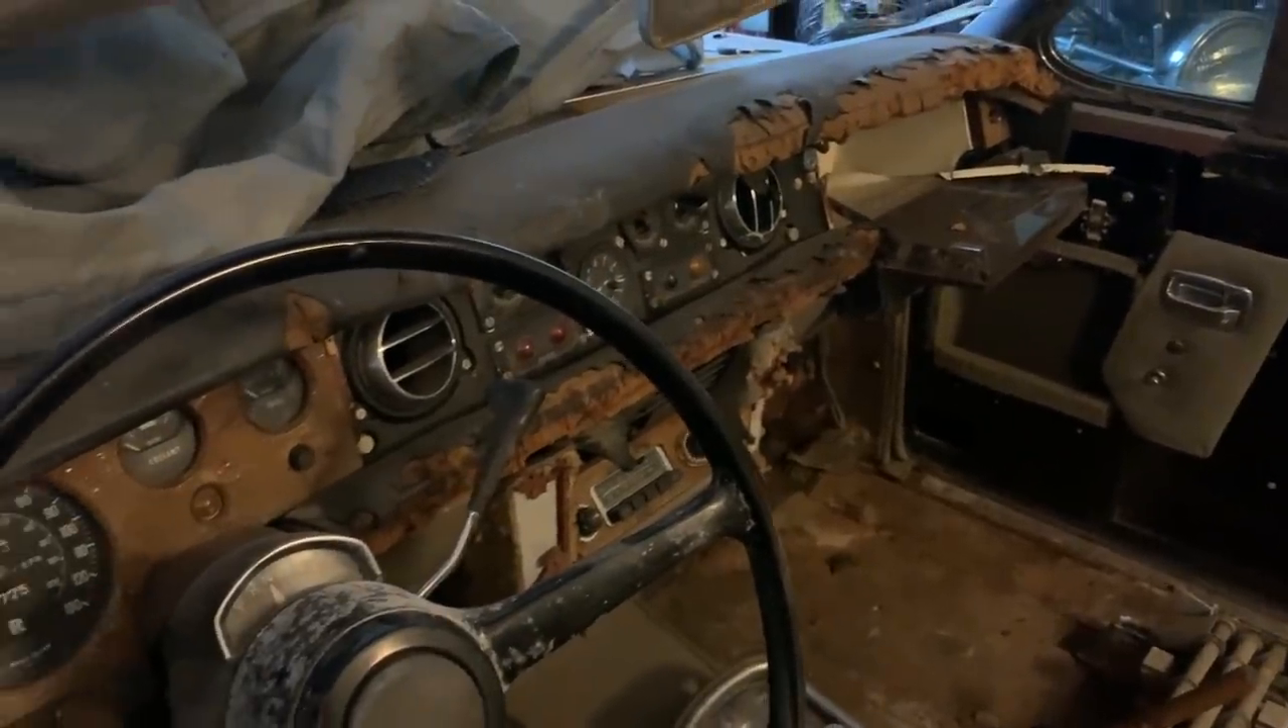But right now I've got this nasty gross dashboard still in this car and it bugs me every time I look at it so I'm going to start the disassembly process right now.